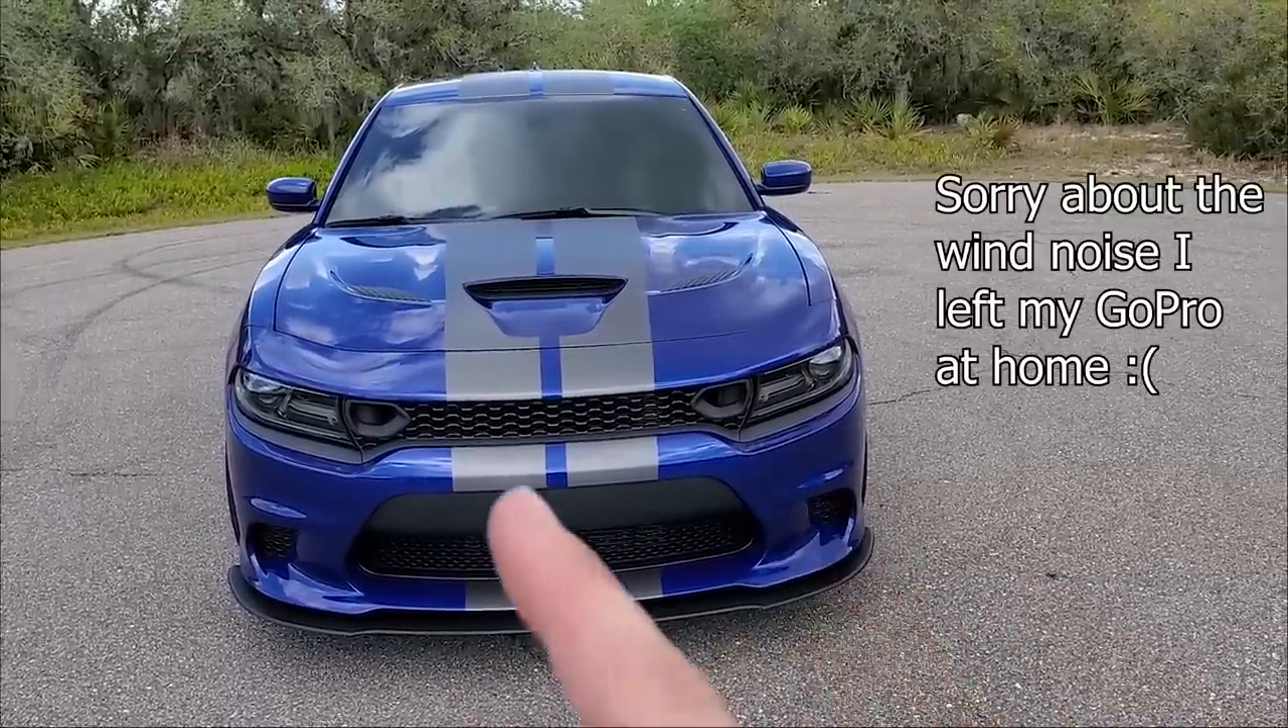As you can see, I've got the splitter on.